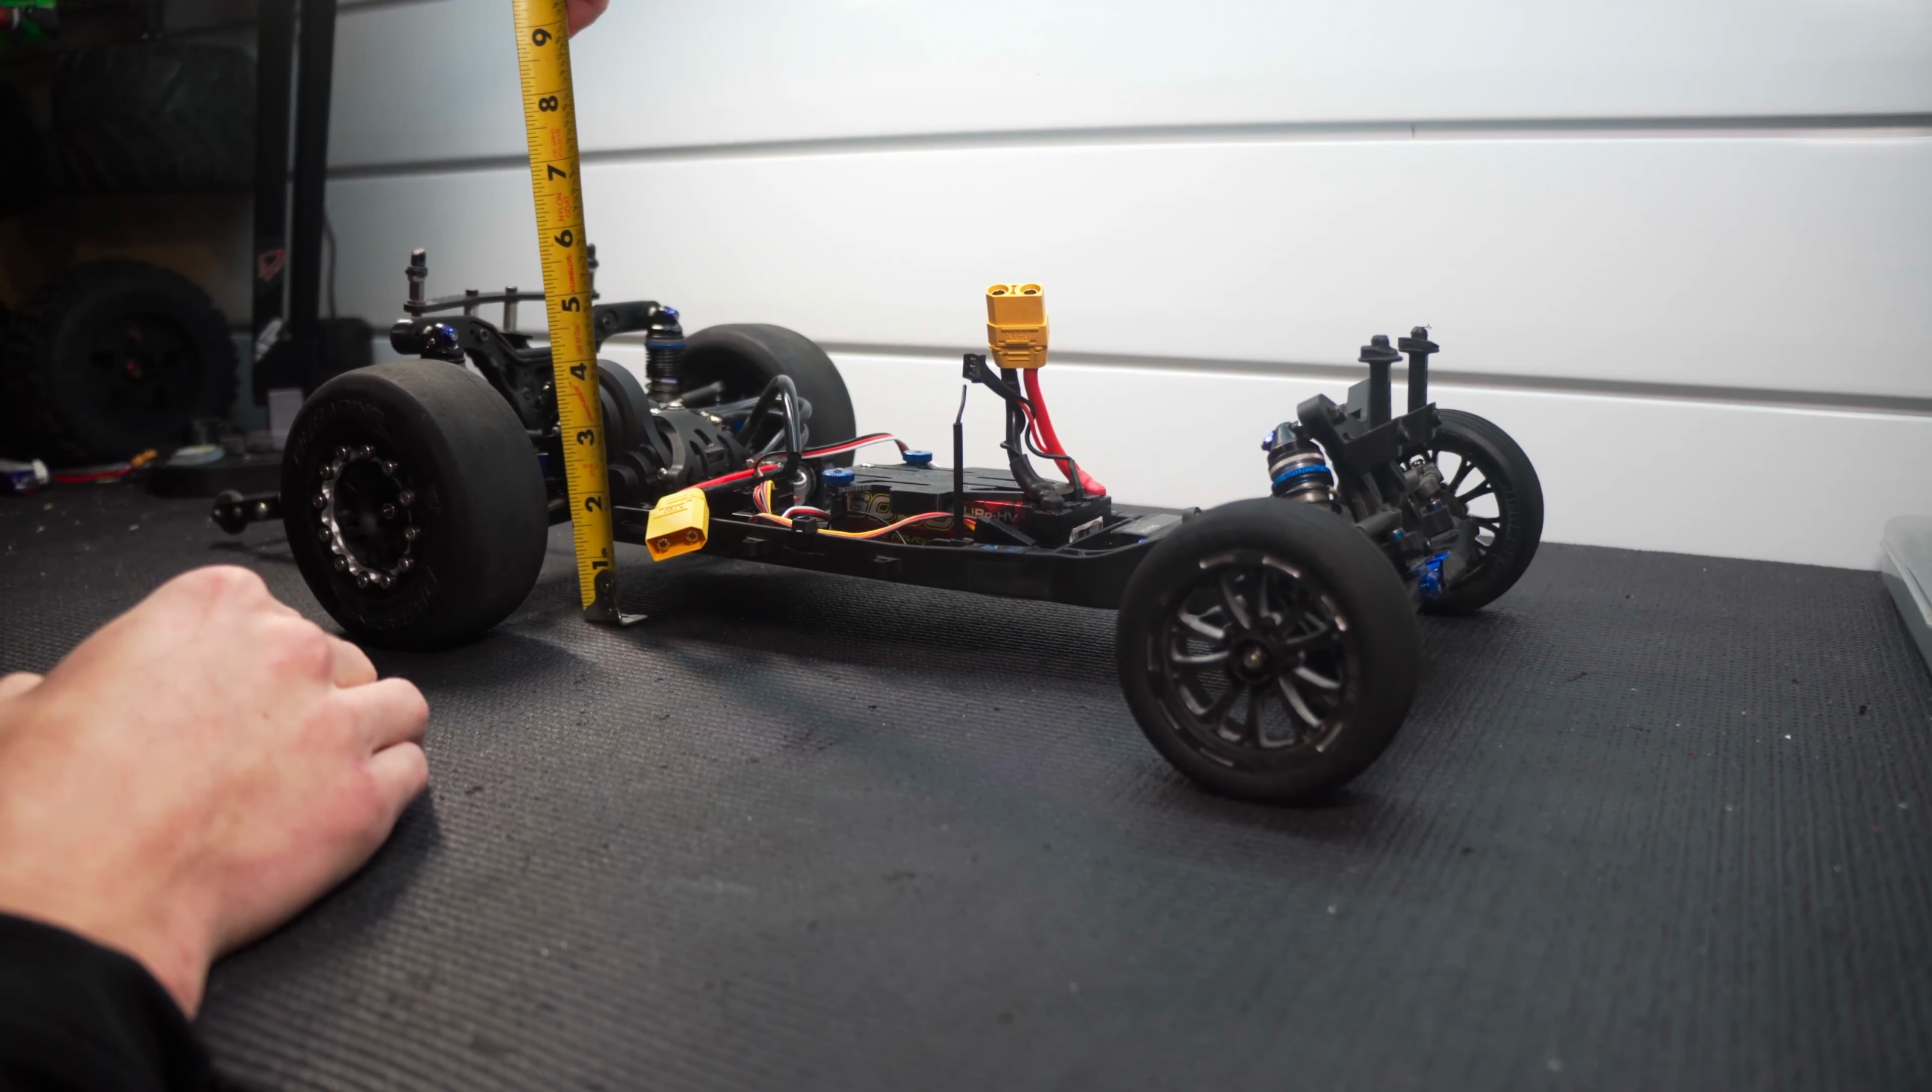The back is definitely too high we're actually over an inch off of the ground to the chassis plate.